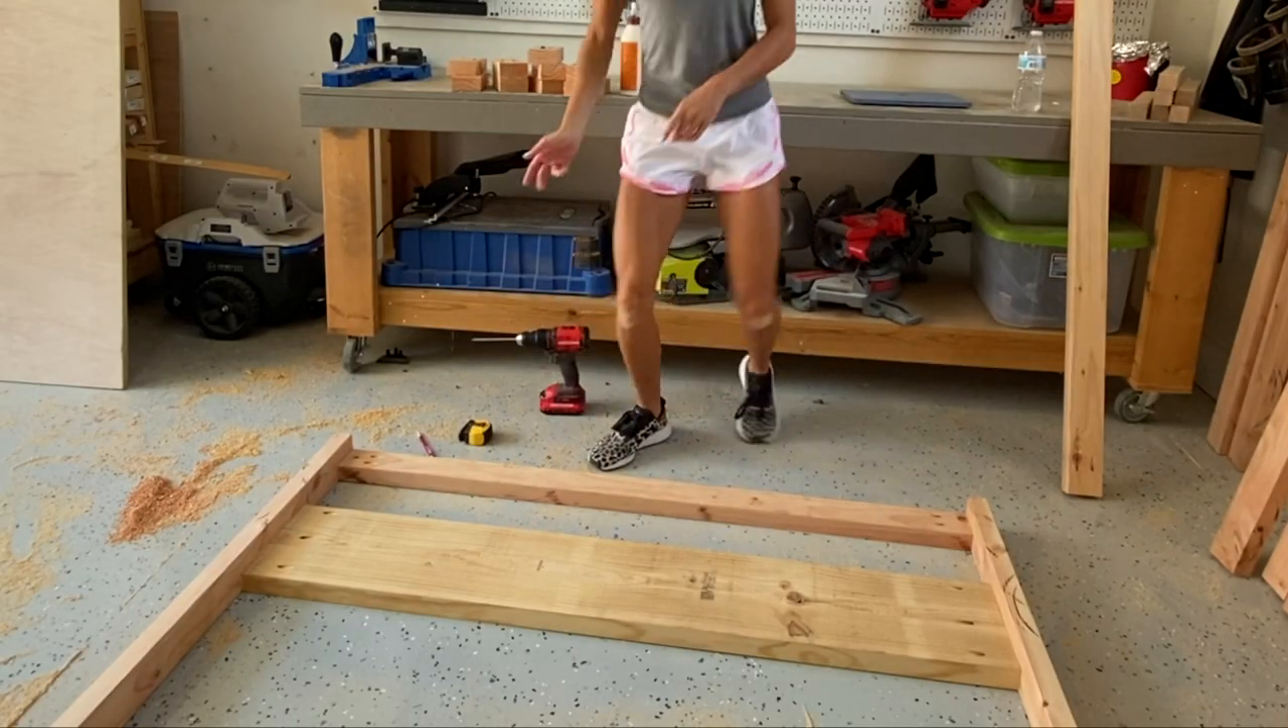All right, so I've got the two by ten on.